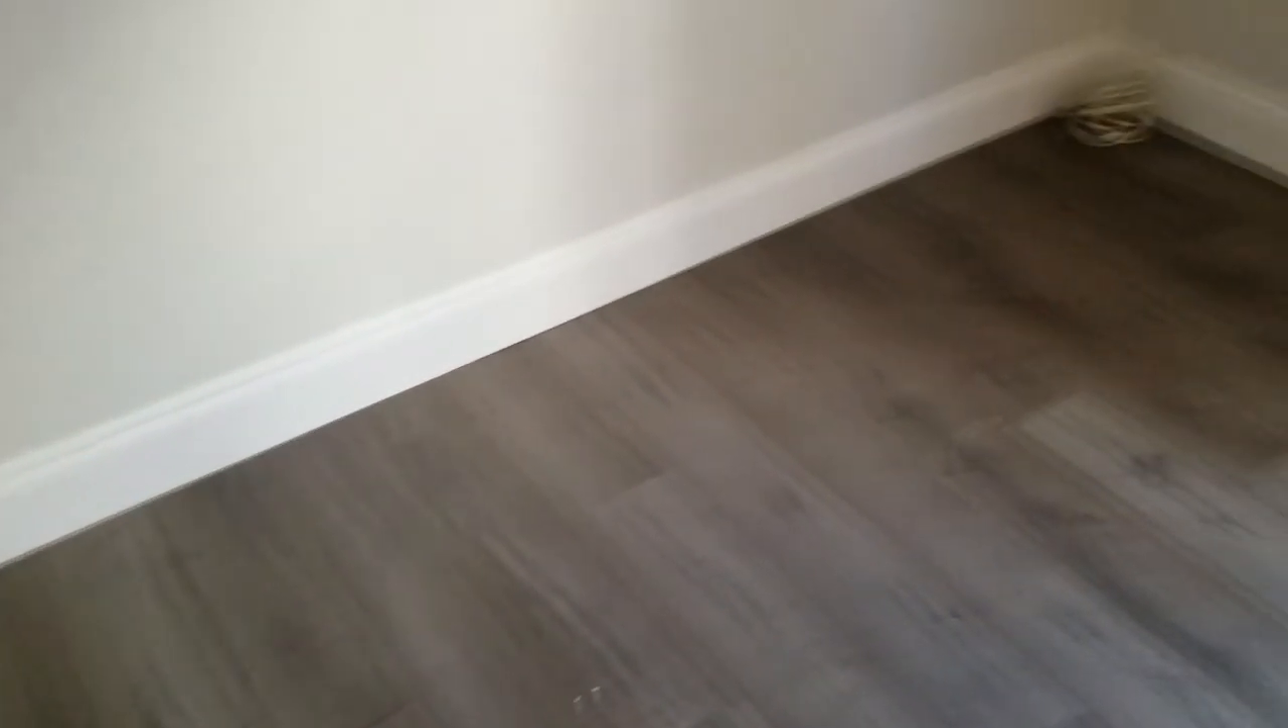And then as you see here, we've installed the baseboard.